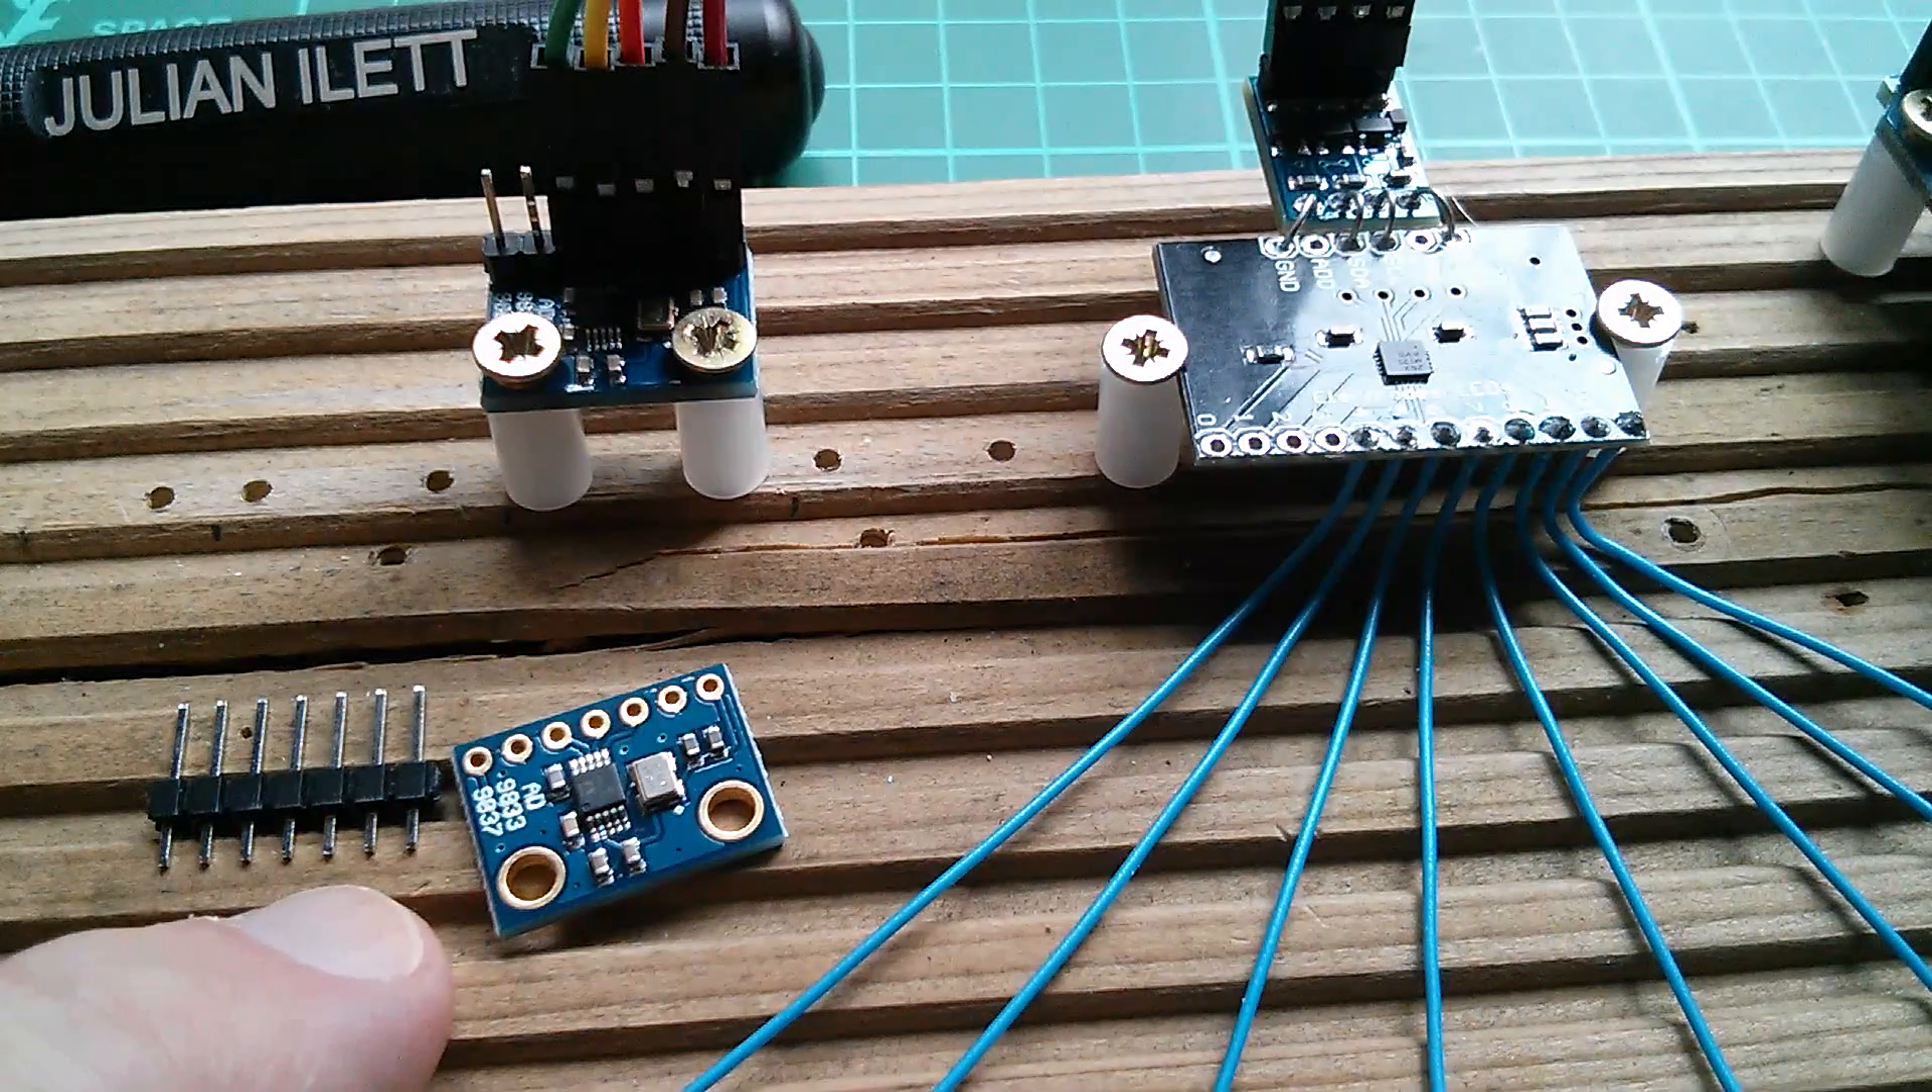The header pins are supplied but they're not soldered.